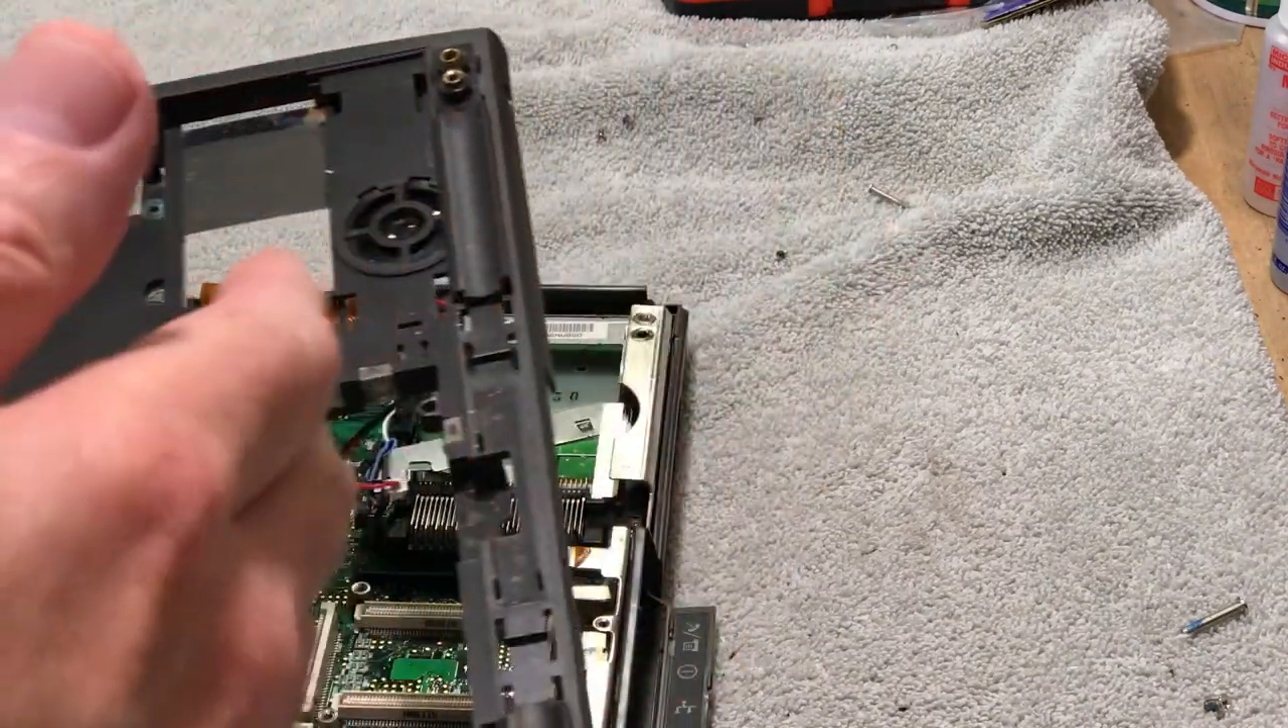So we finally got the top cover off.